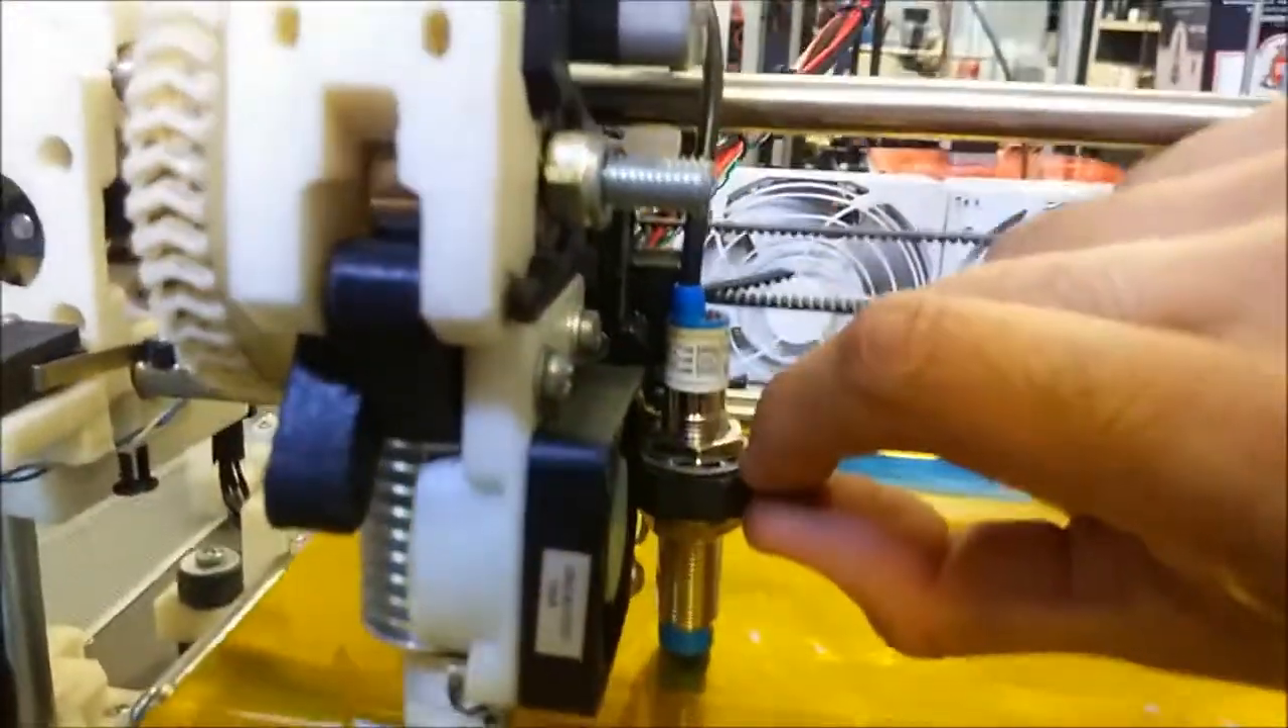Proximity sensor is mounted onto the proximity sensor bracket.